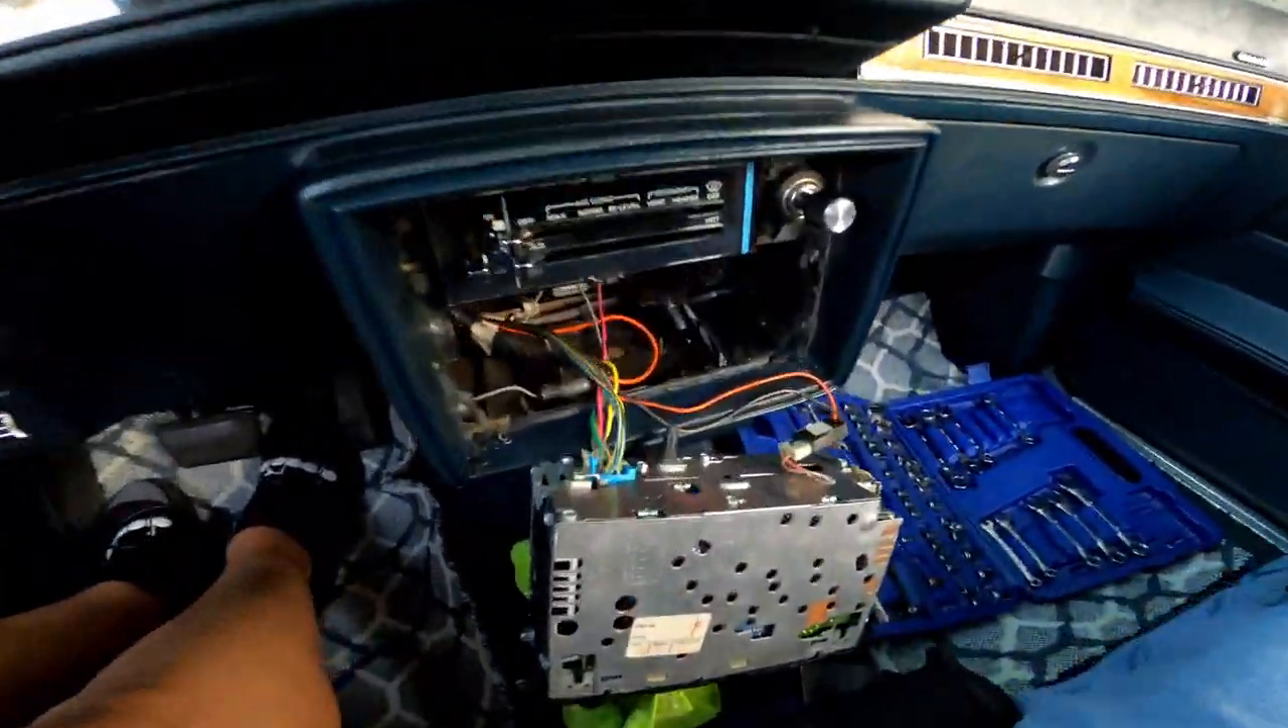But as you all can see, I got the radio out, man.